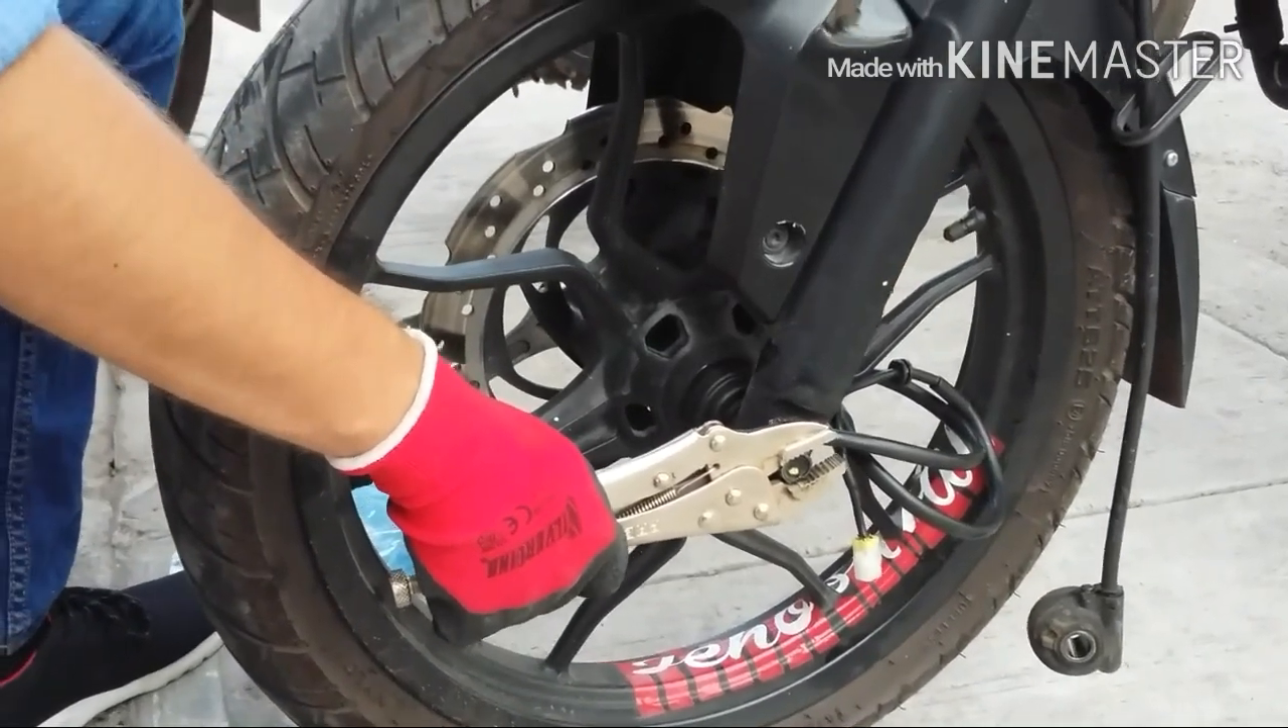Ya colocamos la llanta Y ahora únicamente hay que volver a apretar De vuelta.